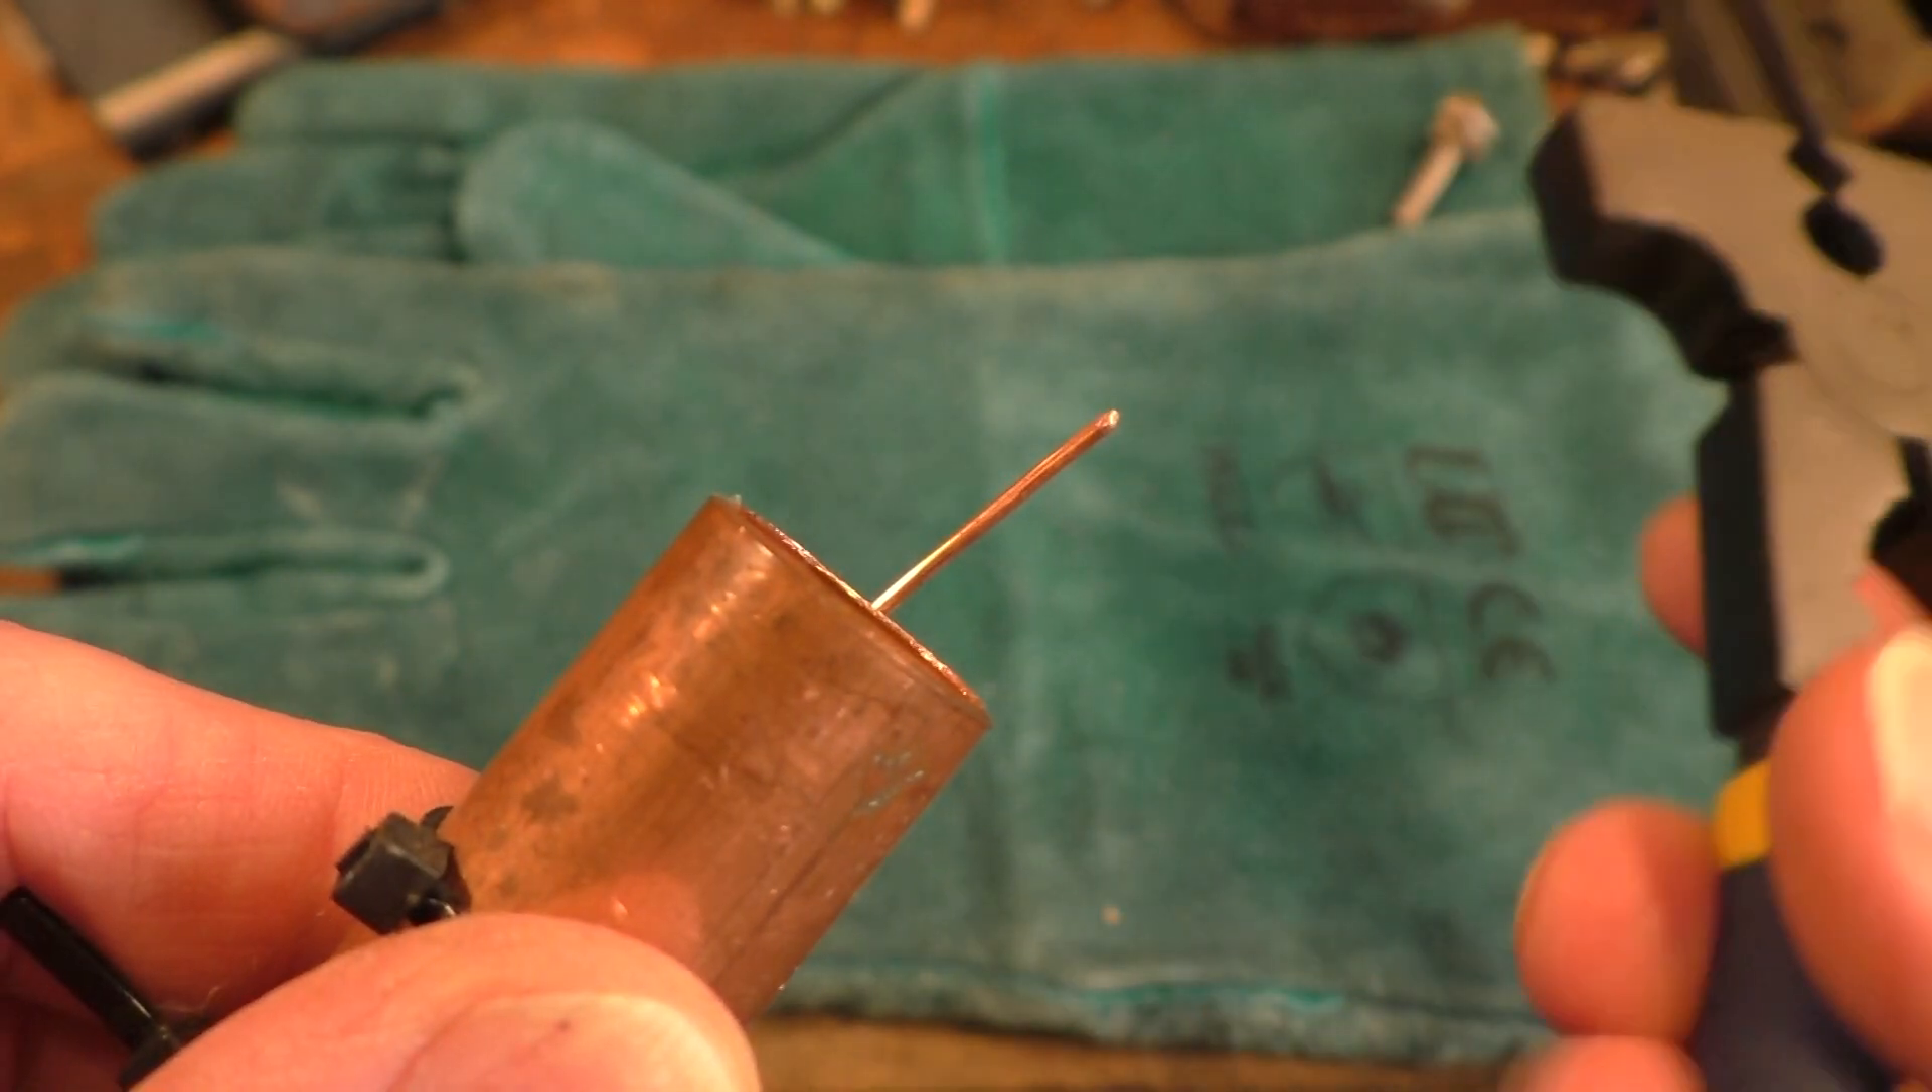As you can see the MIG welding wire is sticking out a little bit too far.